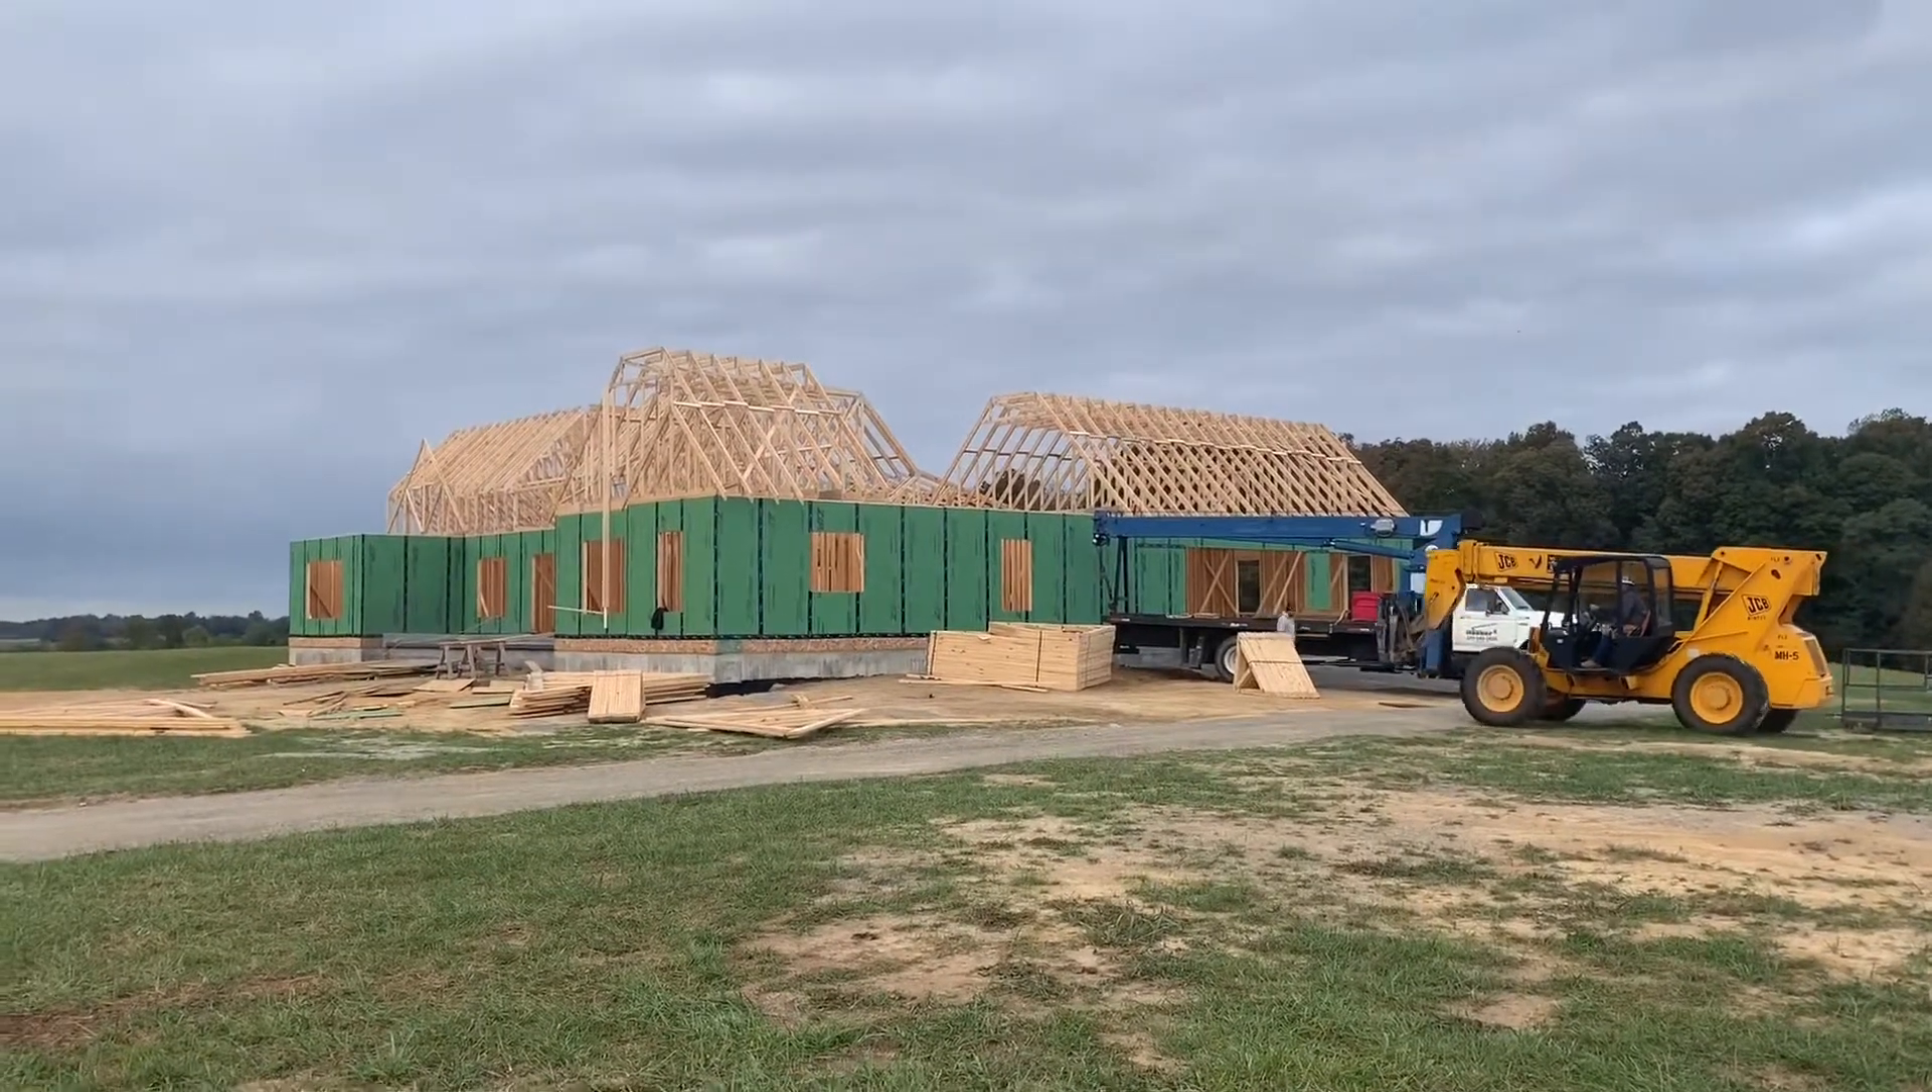As you can see, they've got most of the trusses set on this side.